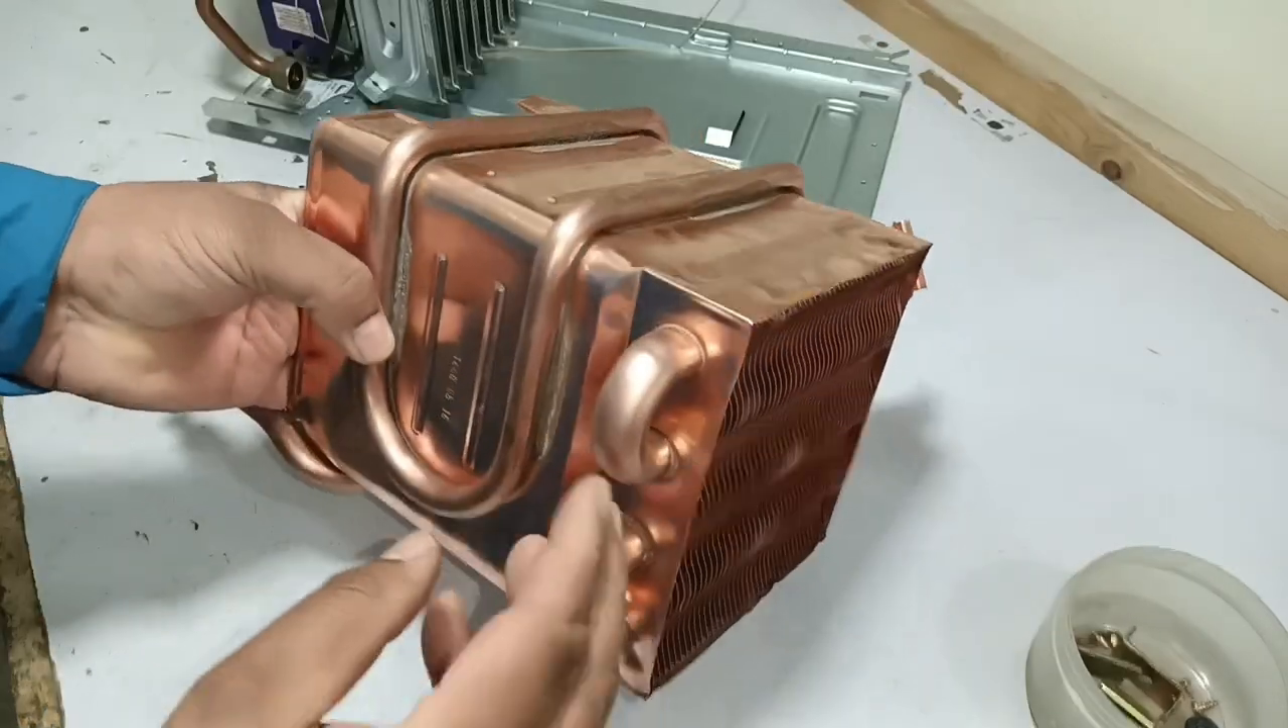I will remove the heat exchanger it has come out easily.